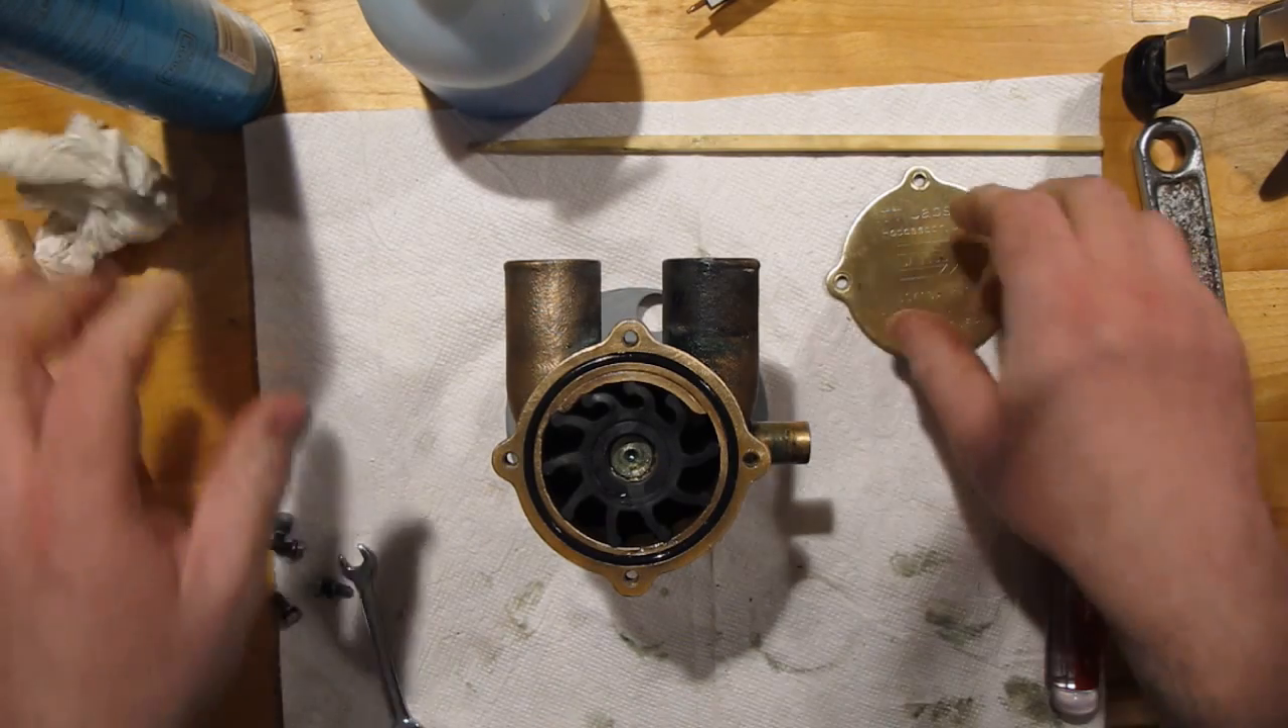There's your impeller. That's down in place.